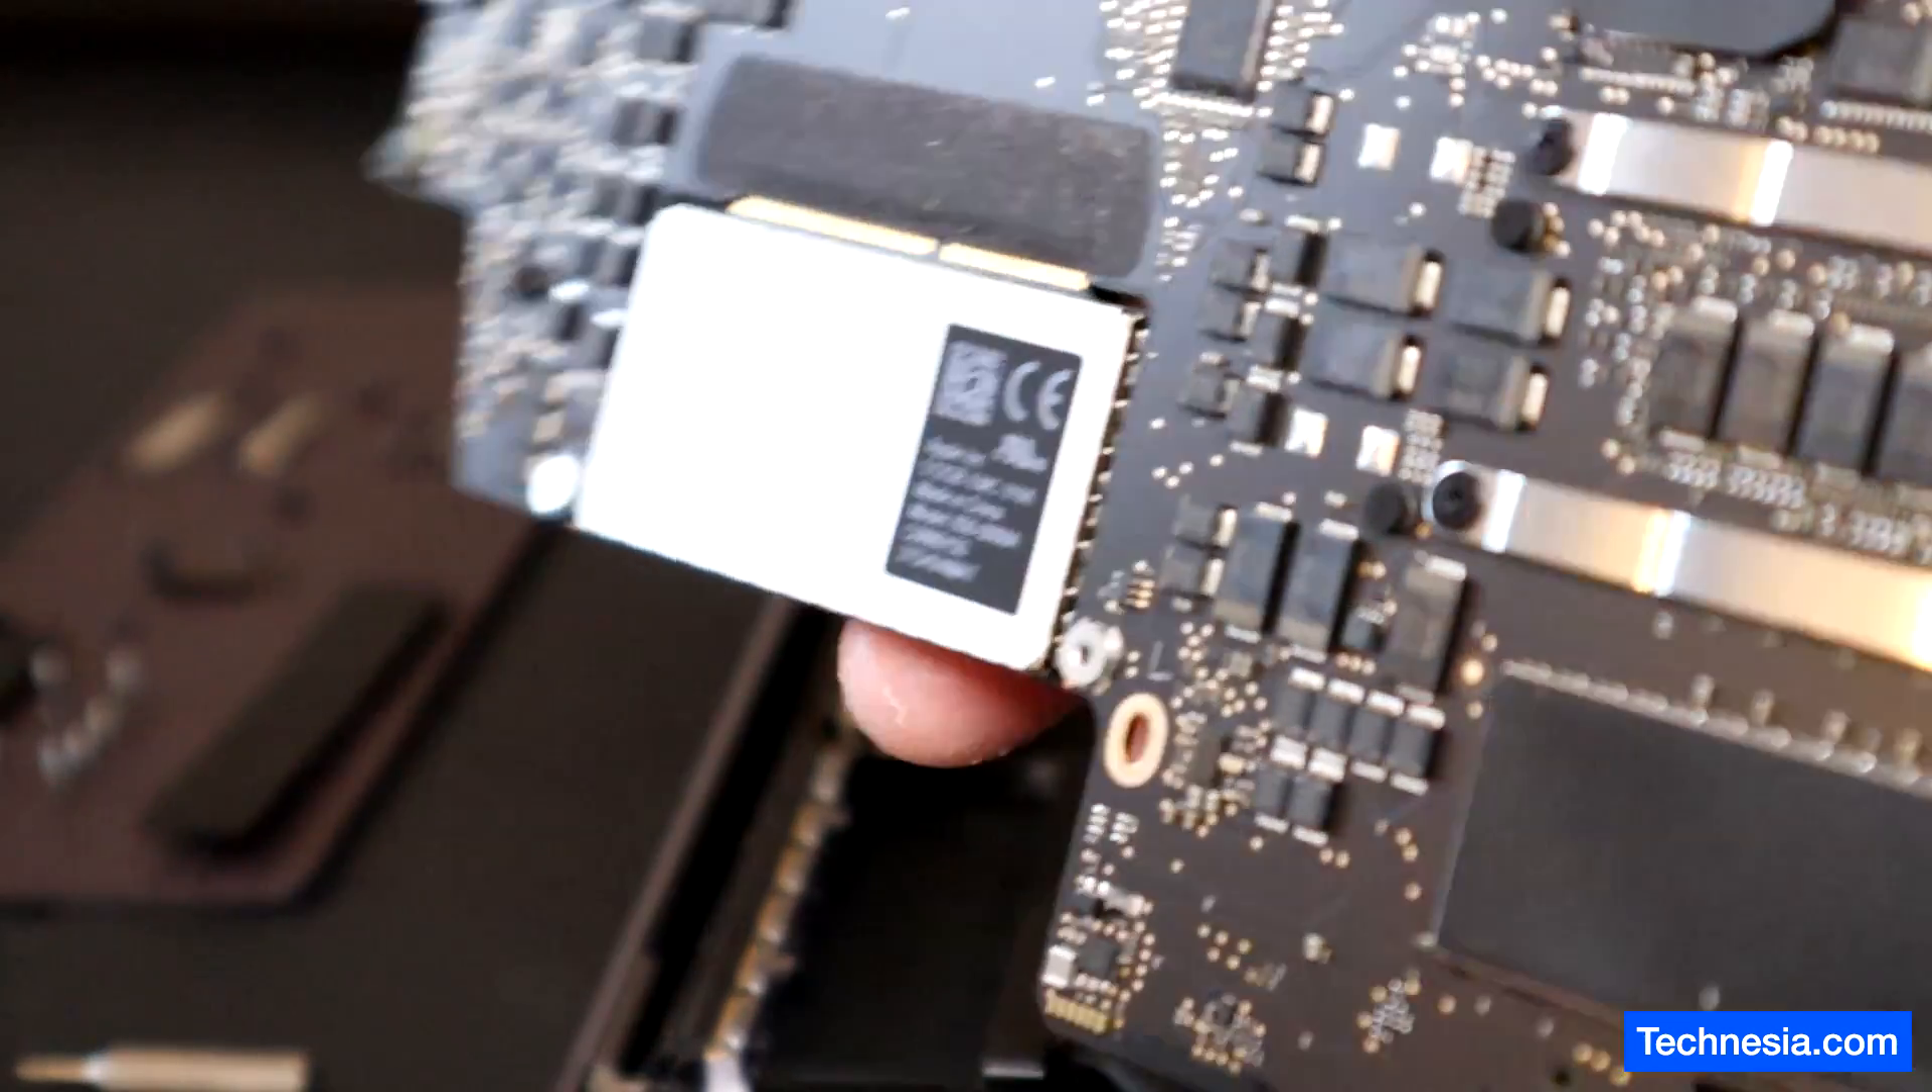Alright, so the logic board is out from the Macbook.